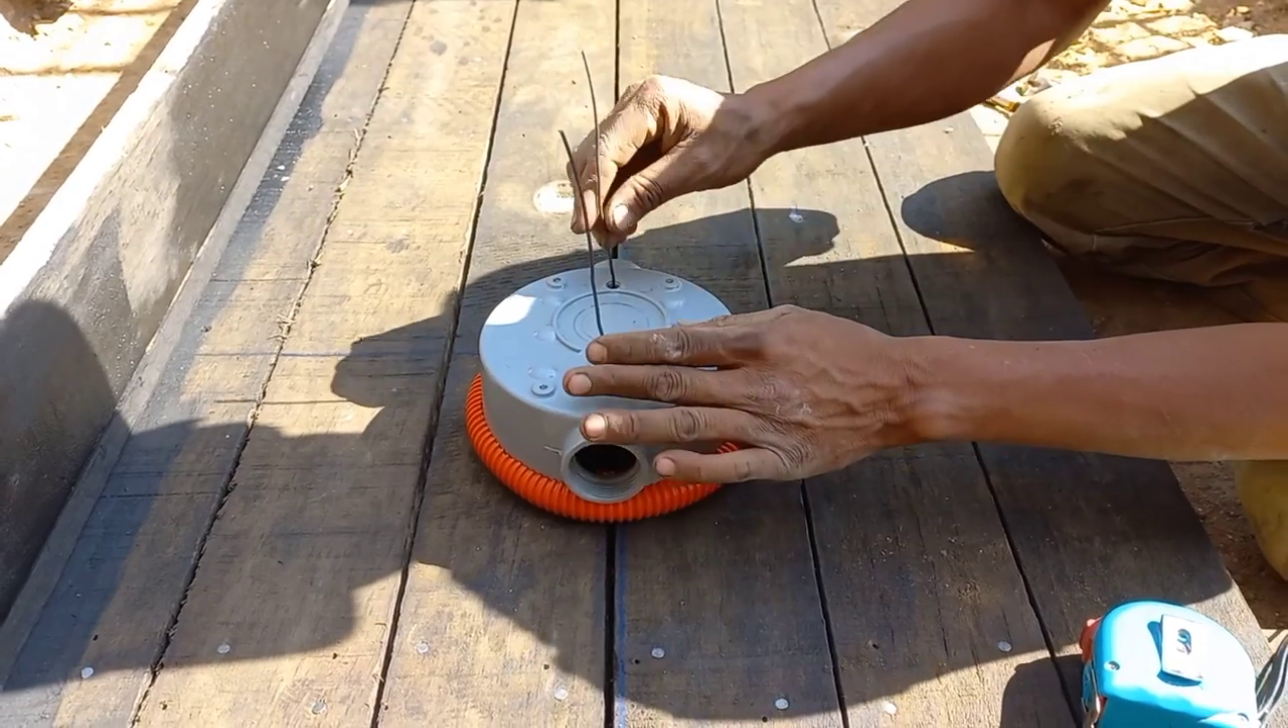Aquí ya está metido los alambres al agujero.